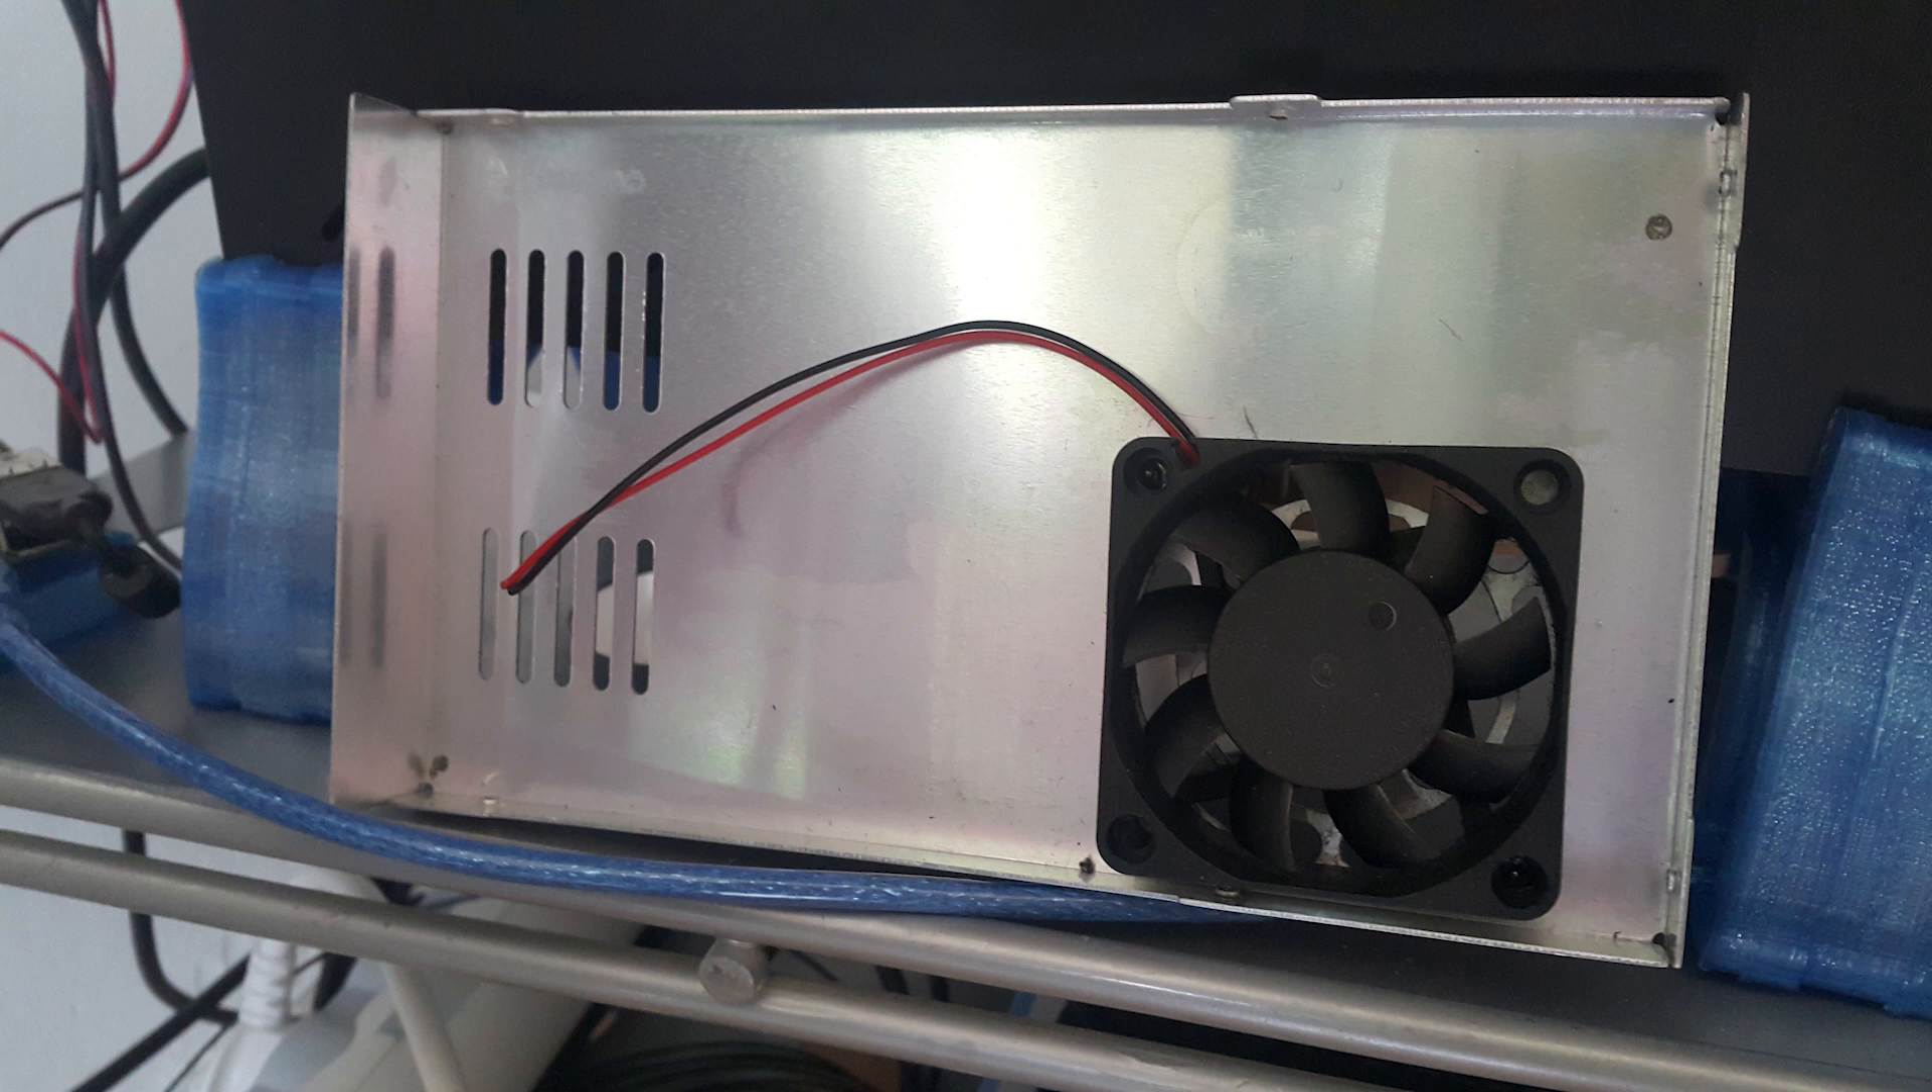Here is the cover with the fan attached to it.